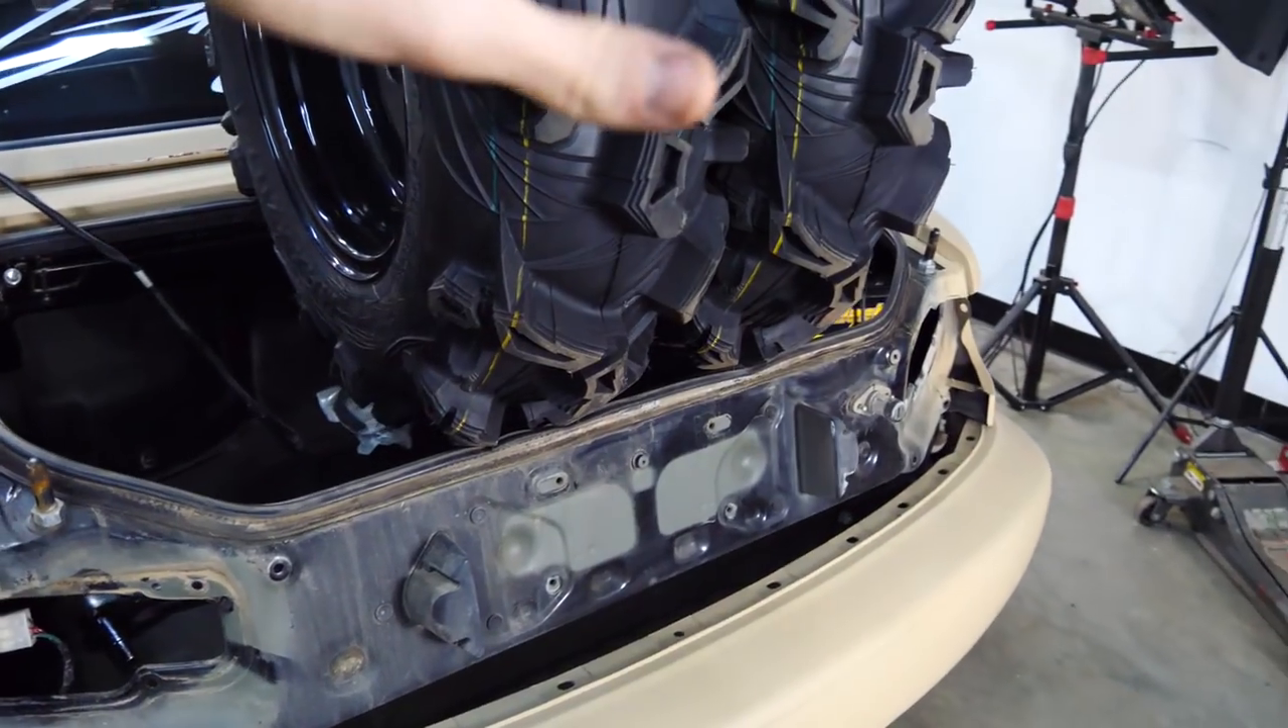The problem is that the trunk isn't big enough for the spares to actually sit inside the trunk.